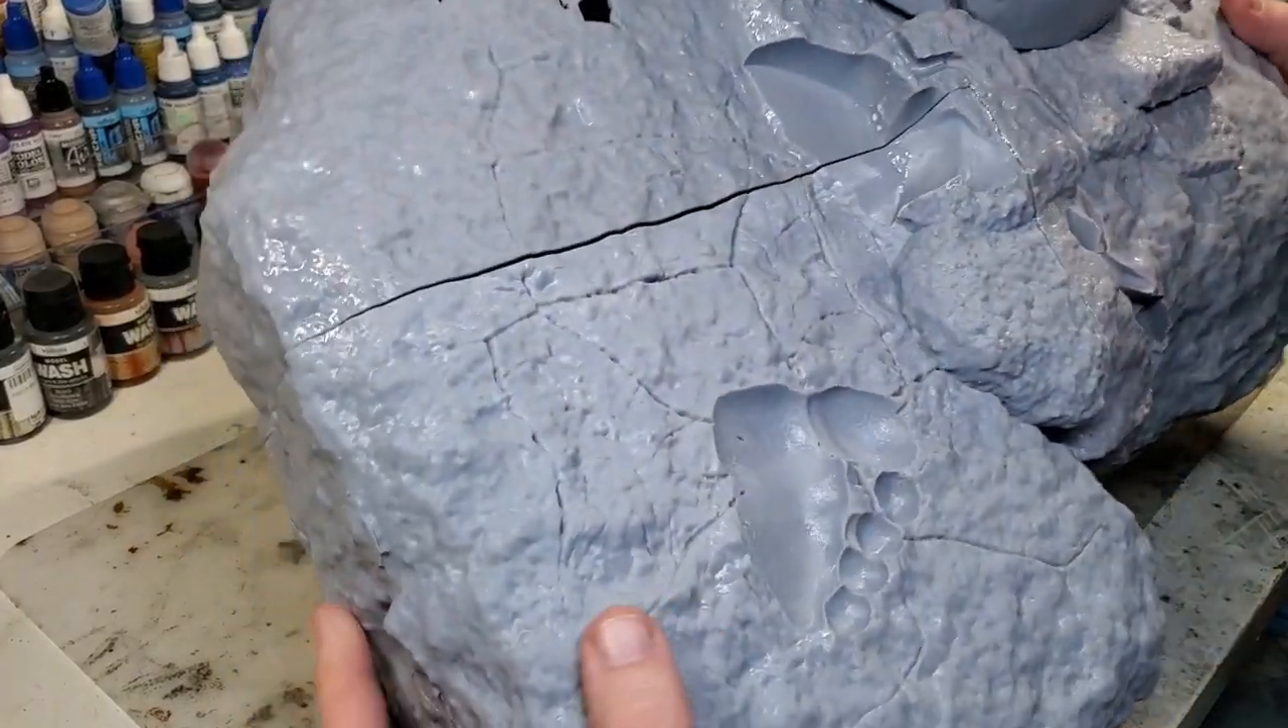So now that I have my base all glued up here, I do see where I have a gap right here, which I knew I was going to have.